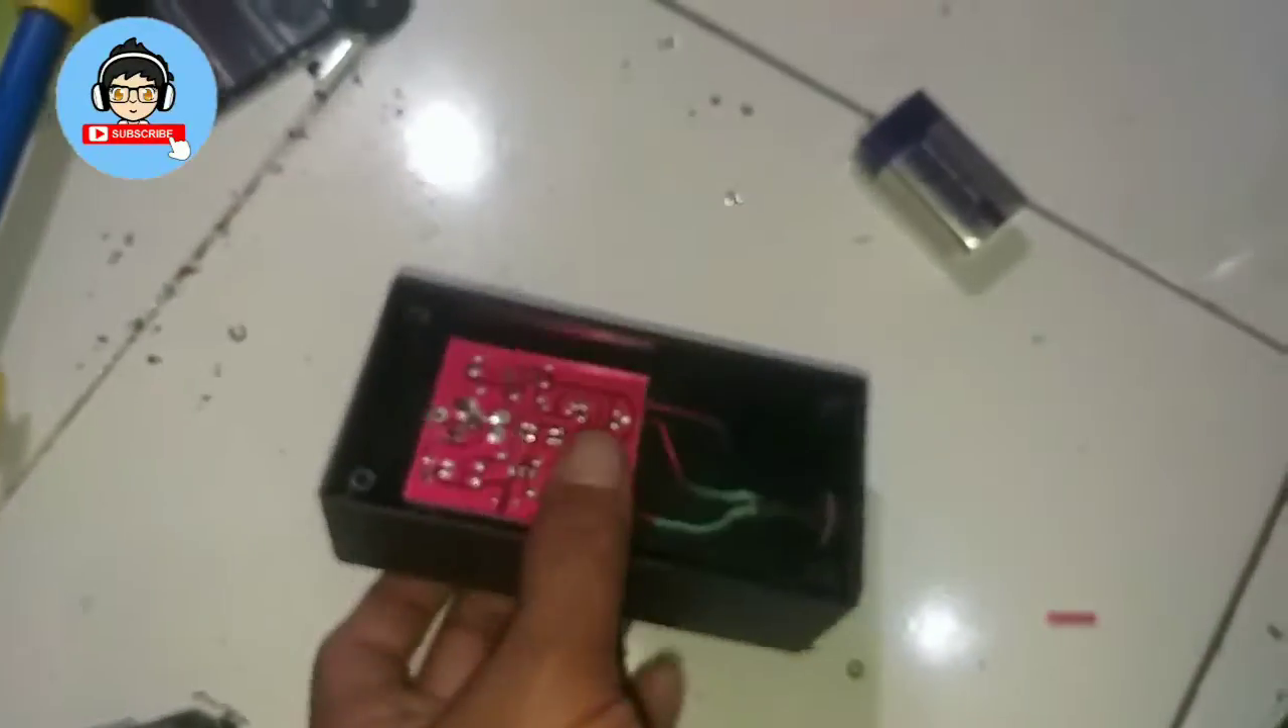Ini jadi kita tinggal pasang baterai nya aja.